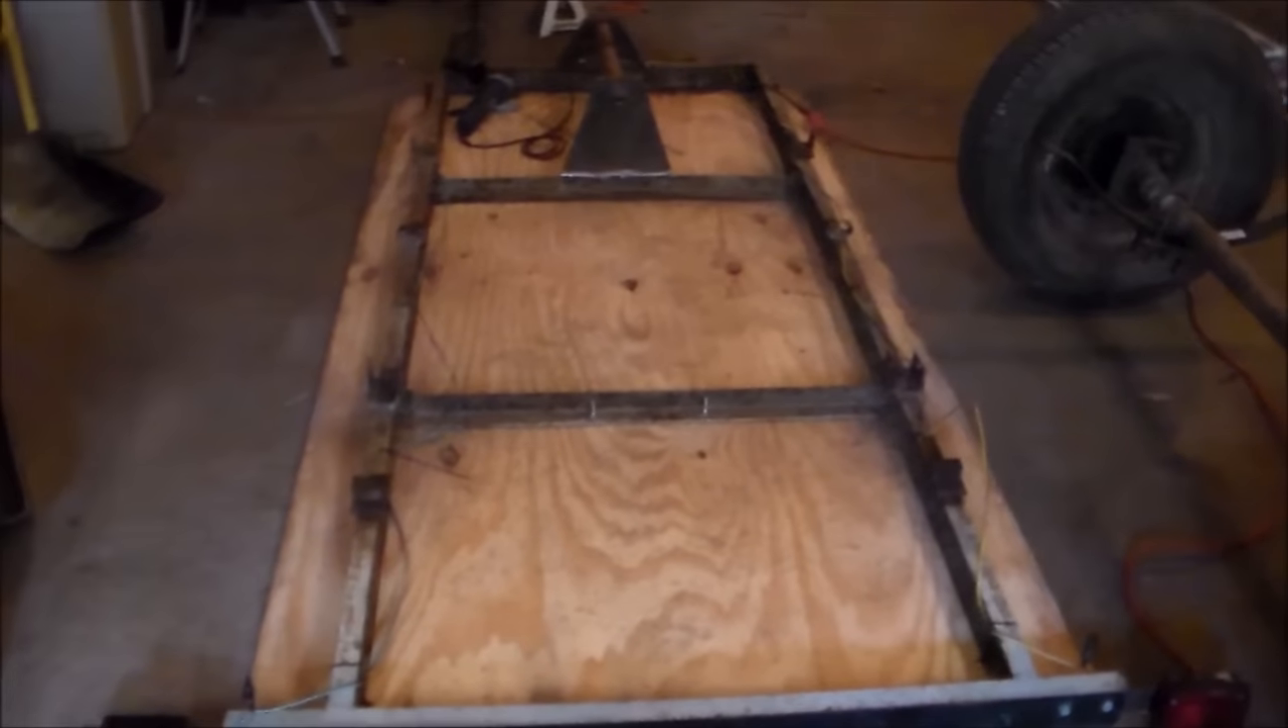Okay, well now I have the axle off and have this thing flipped over.